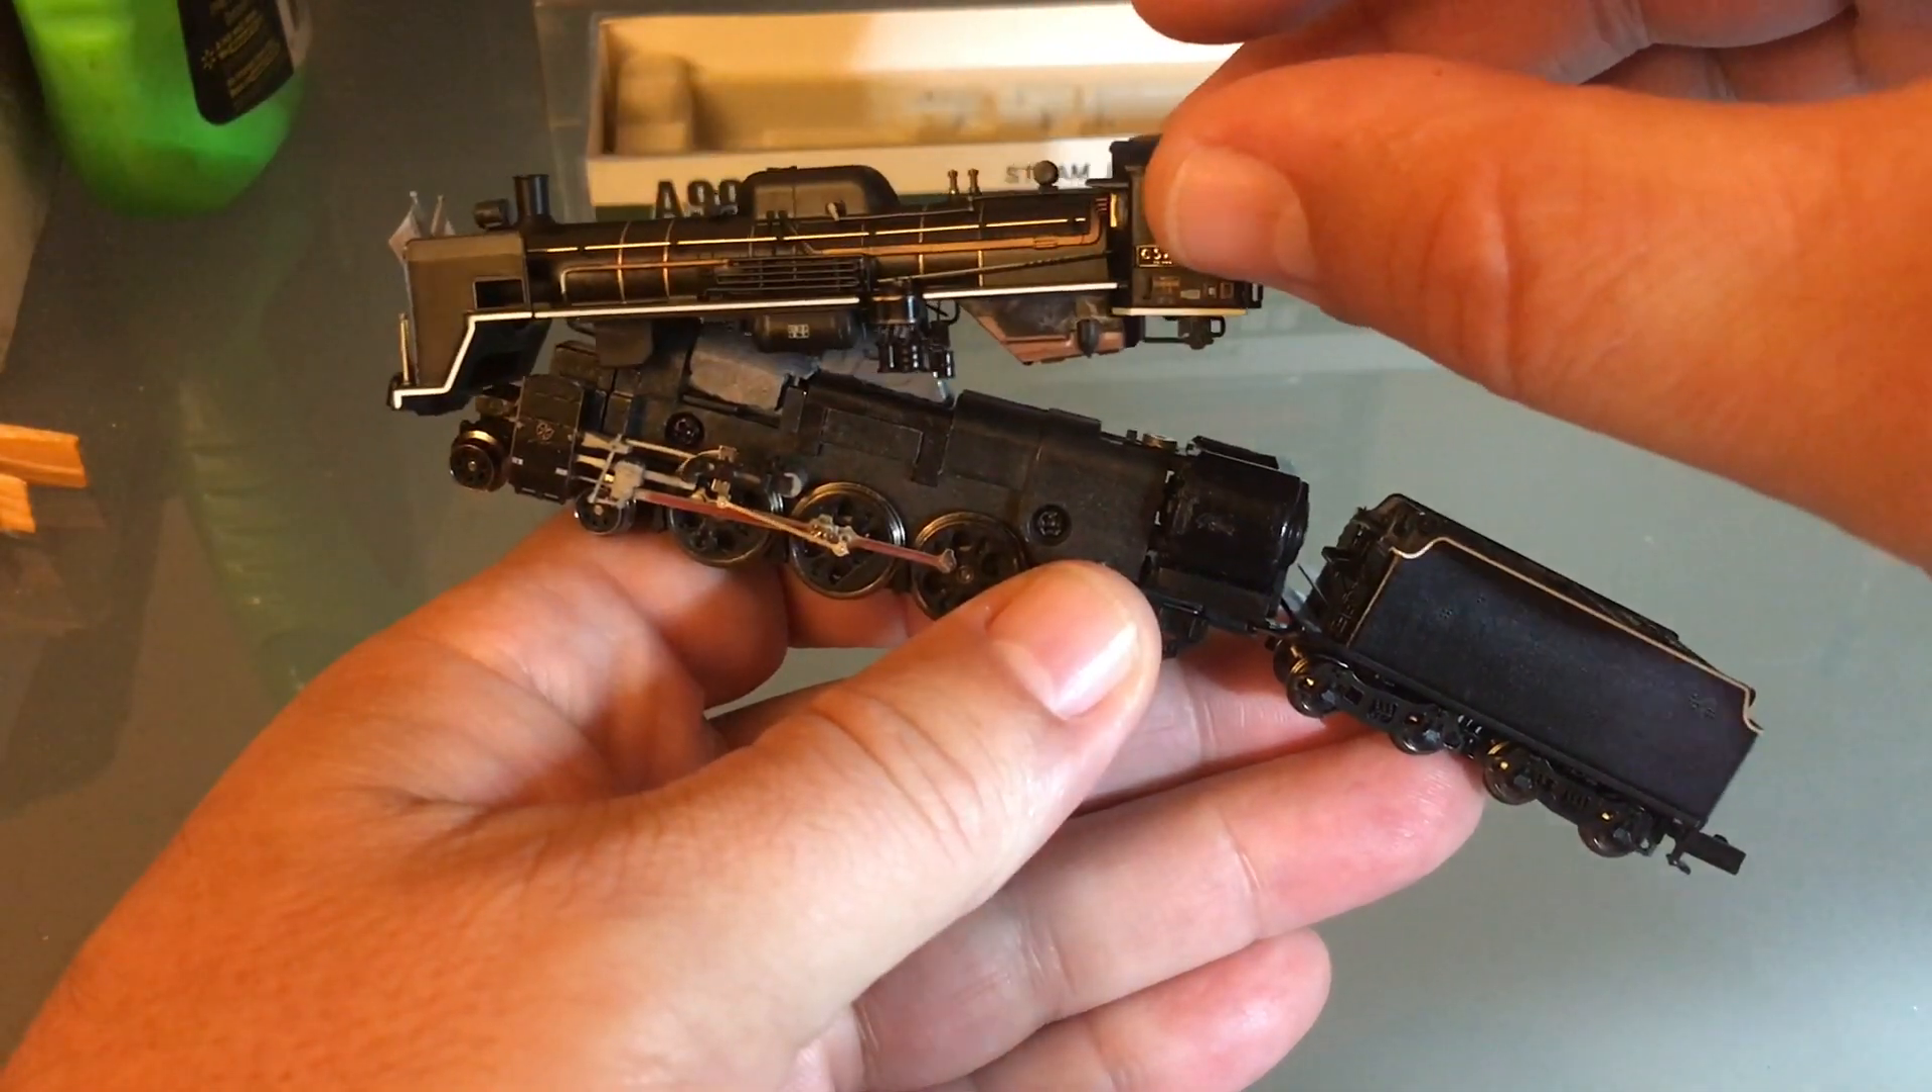Now, all that's left to do is put the shell back on.